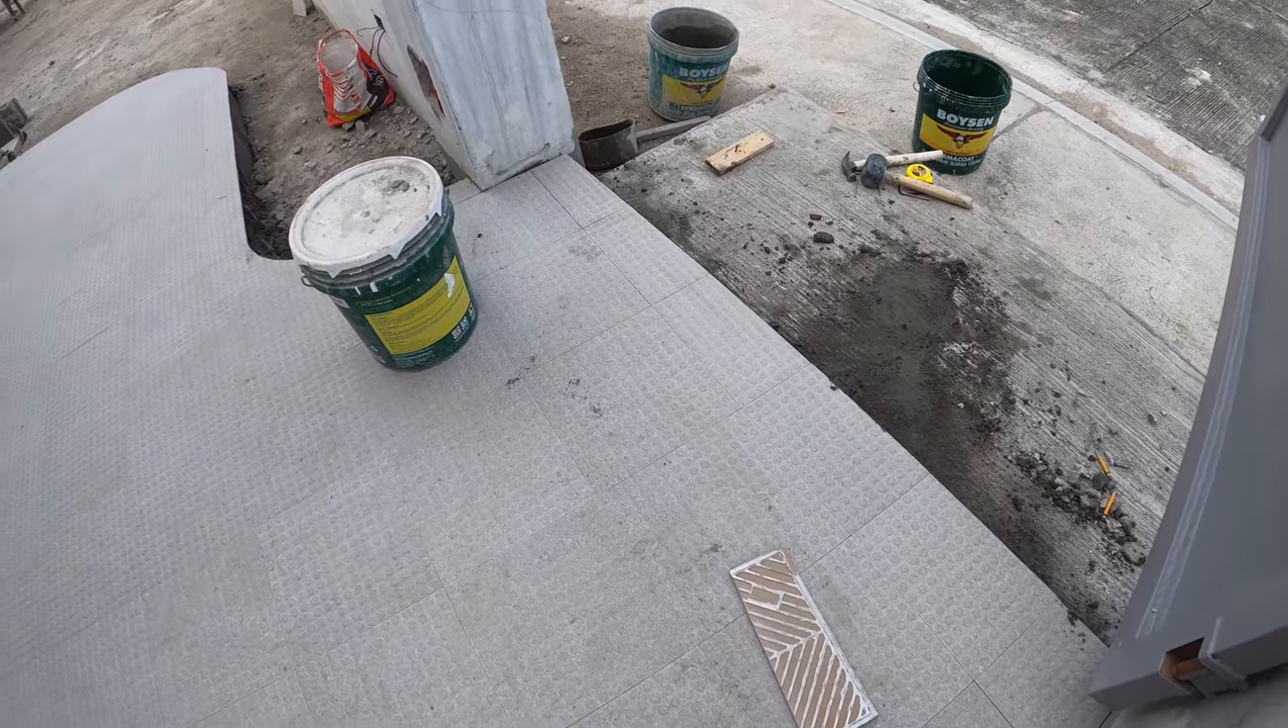The, uh, front part of the walkway has been put in place.